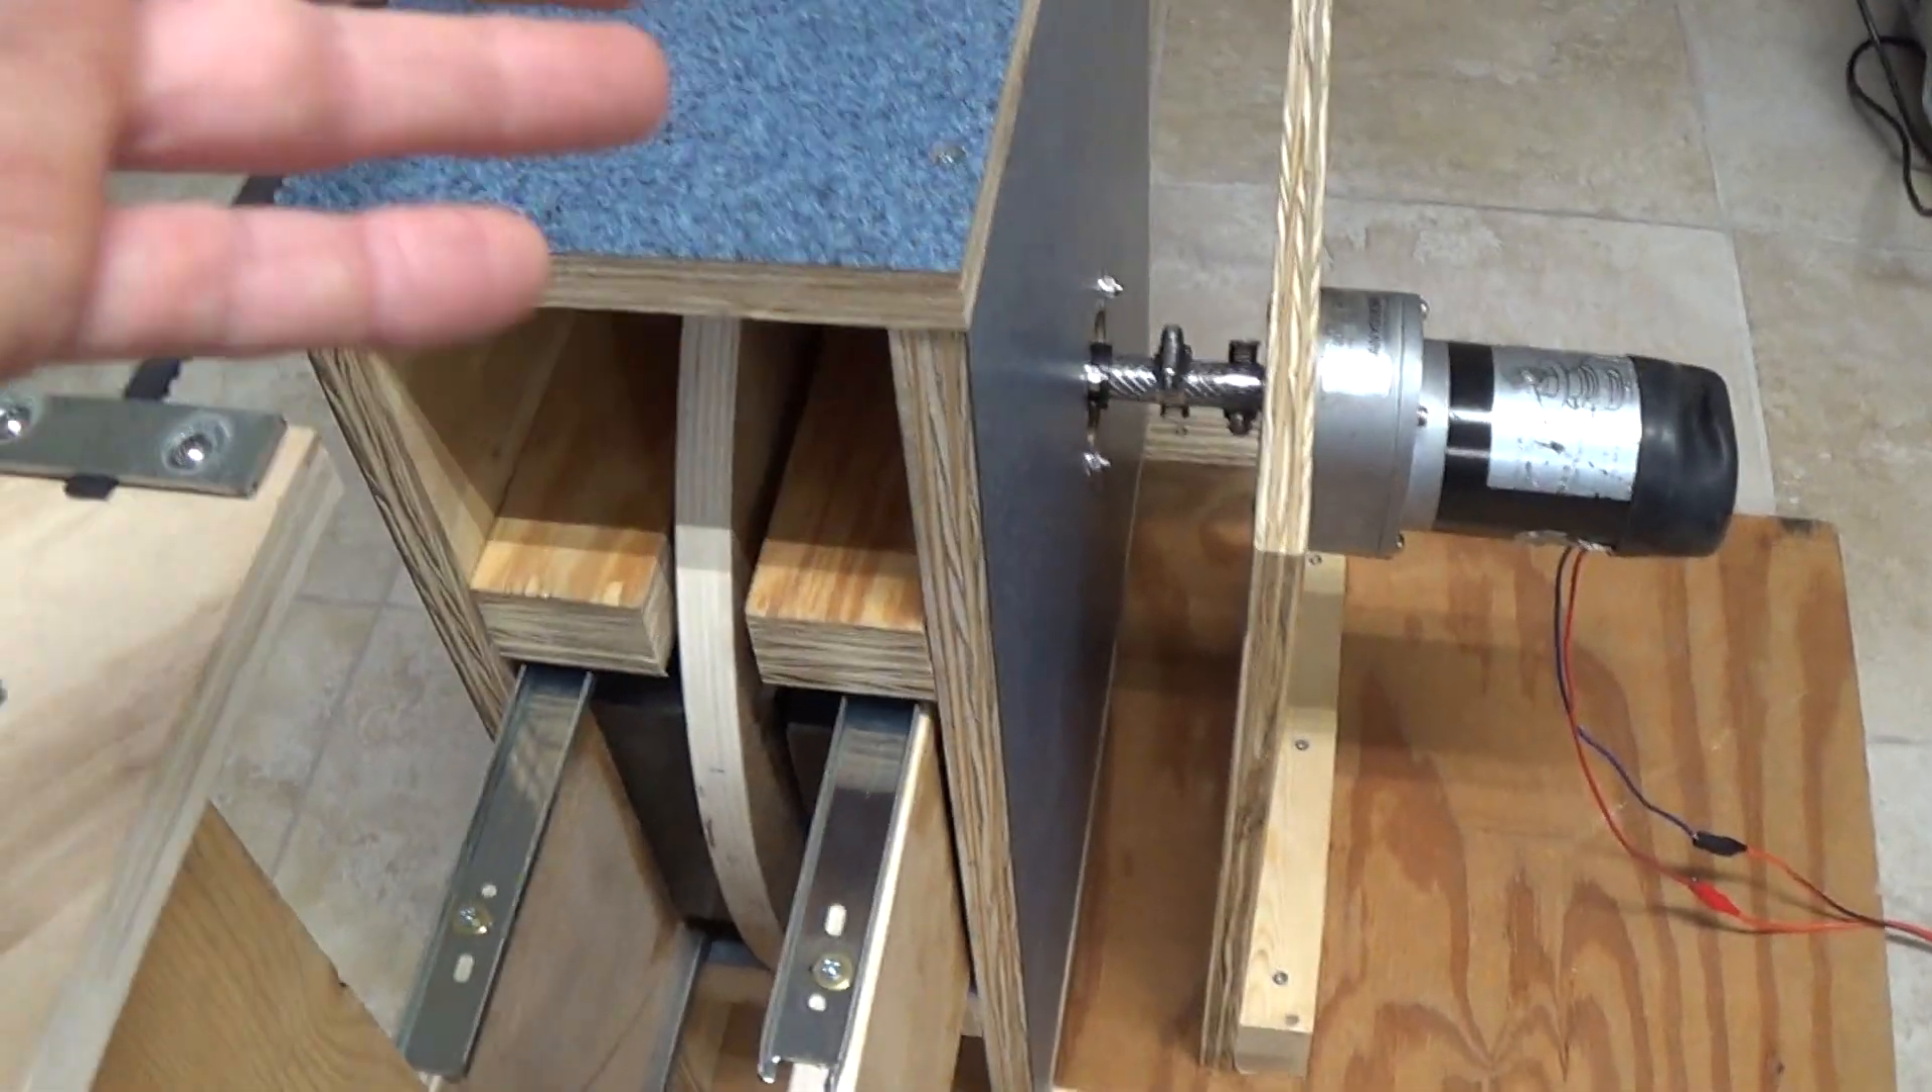So I haven't attached the capacitor yet, I've just, just finished attaching this motor, this gear head motor which I picked up today at one of those surplus stores.